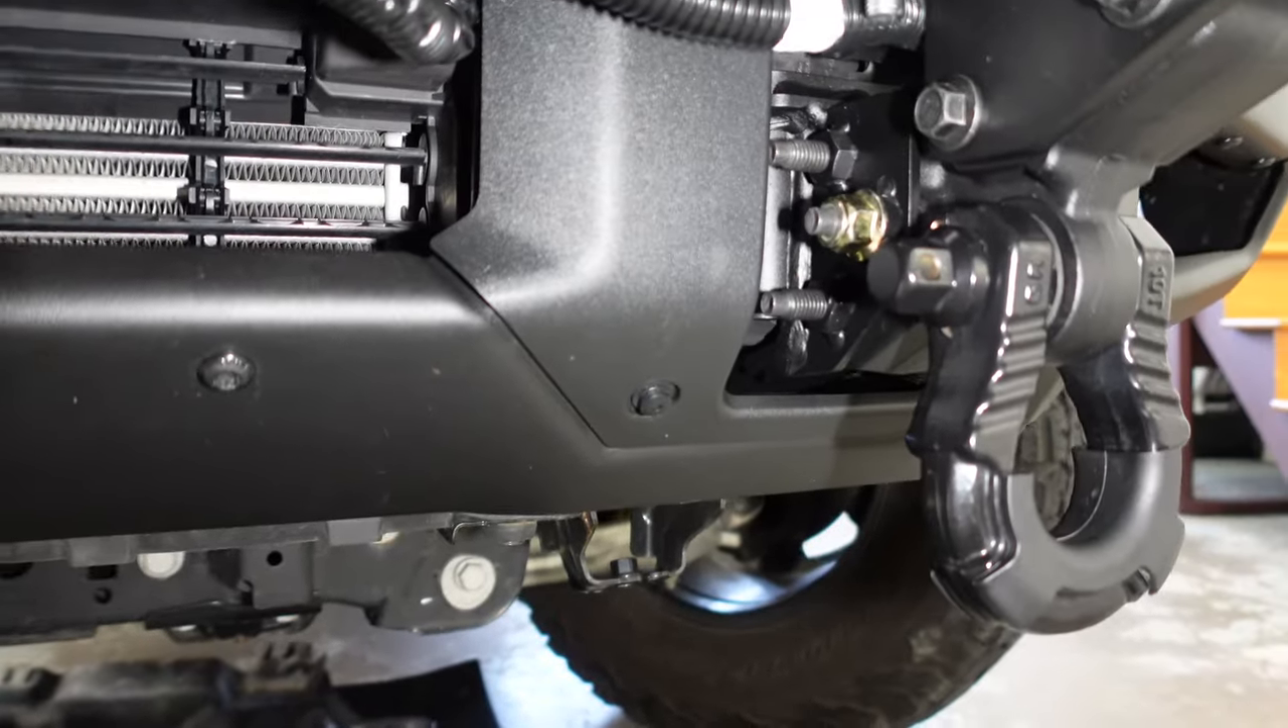But I happen to have a couple of the right size metric nuts, and that's the yellow zinc nut. We just spun a nut on there and tightened it up to act as a lock nut.